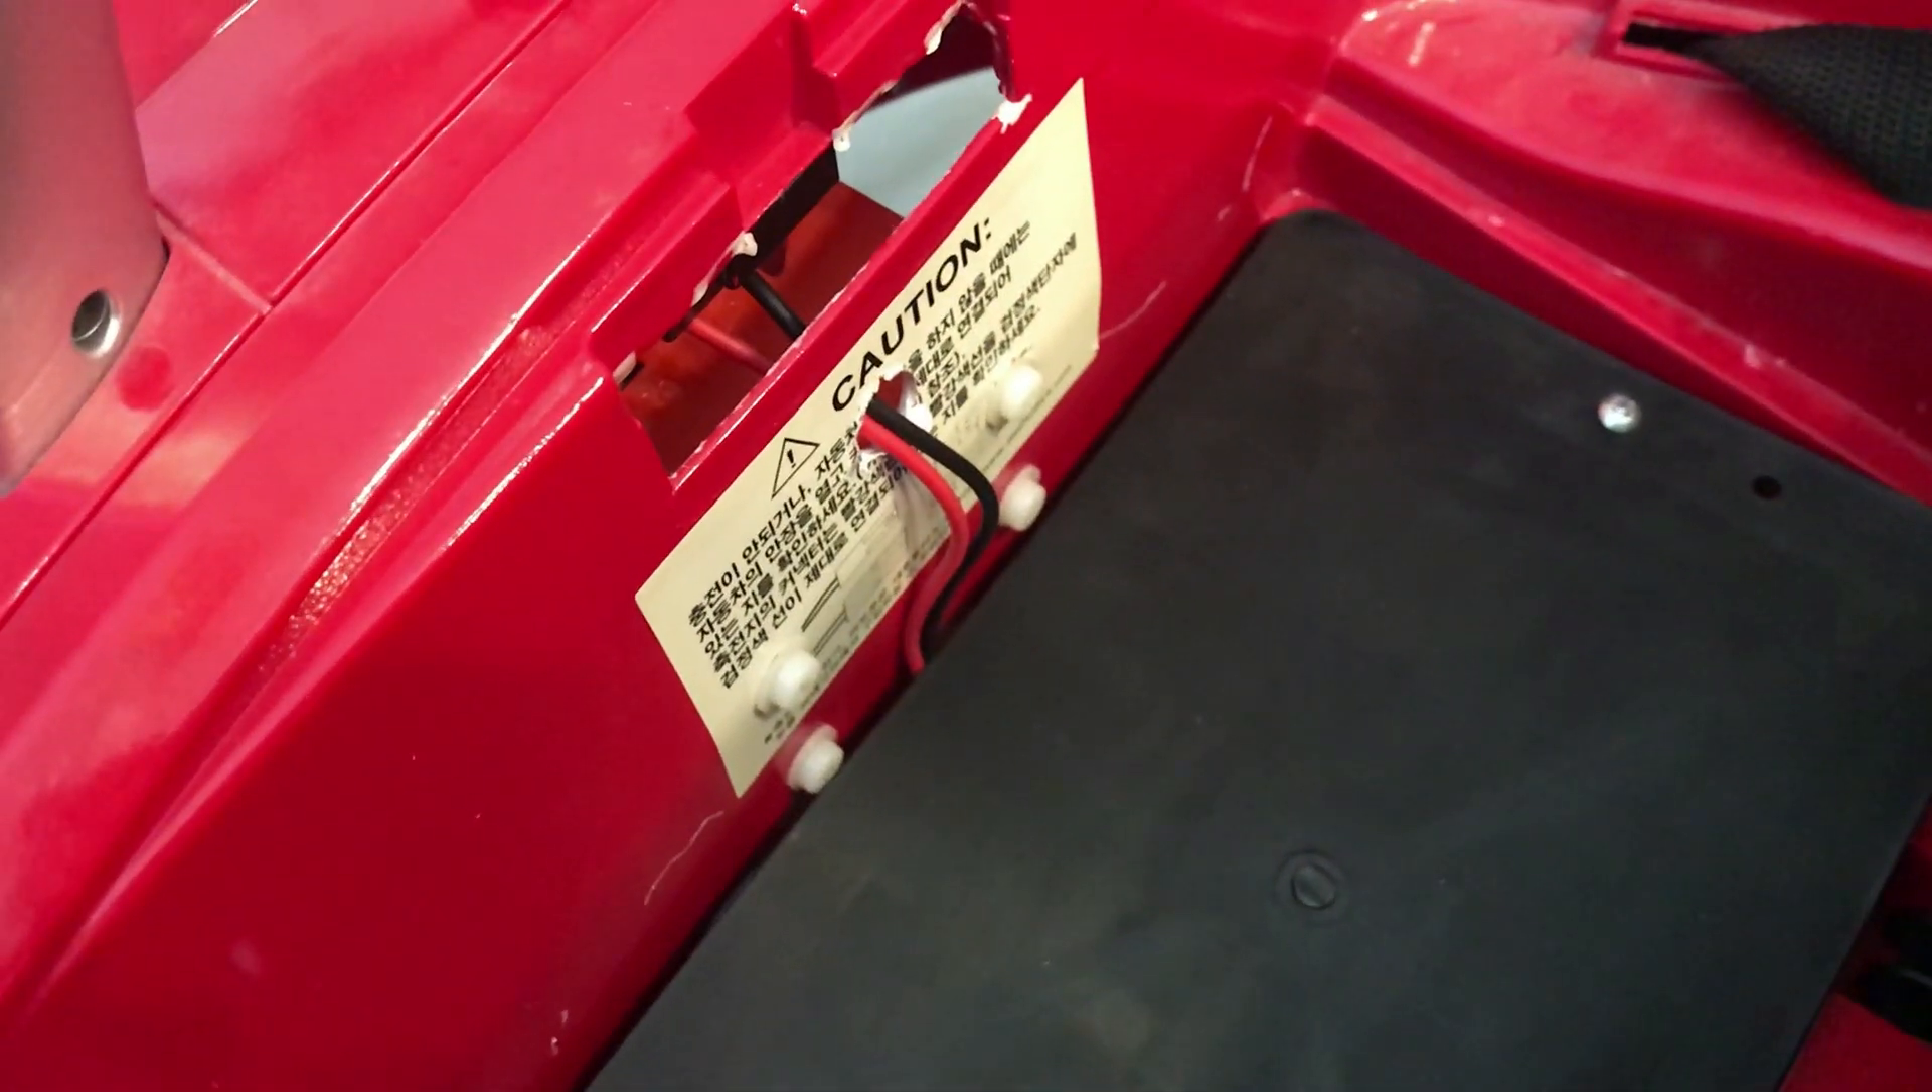Got the sub floor back in over the battery area.